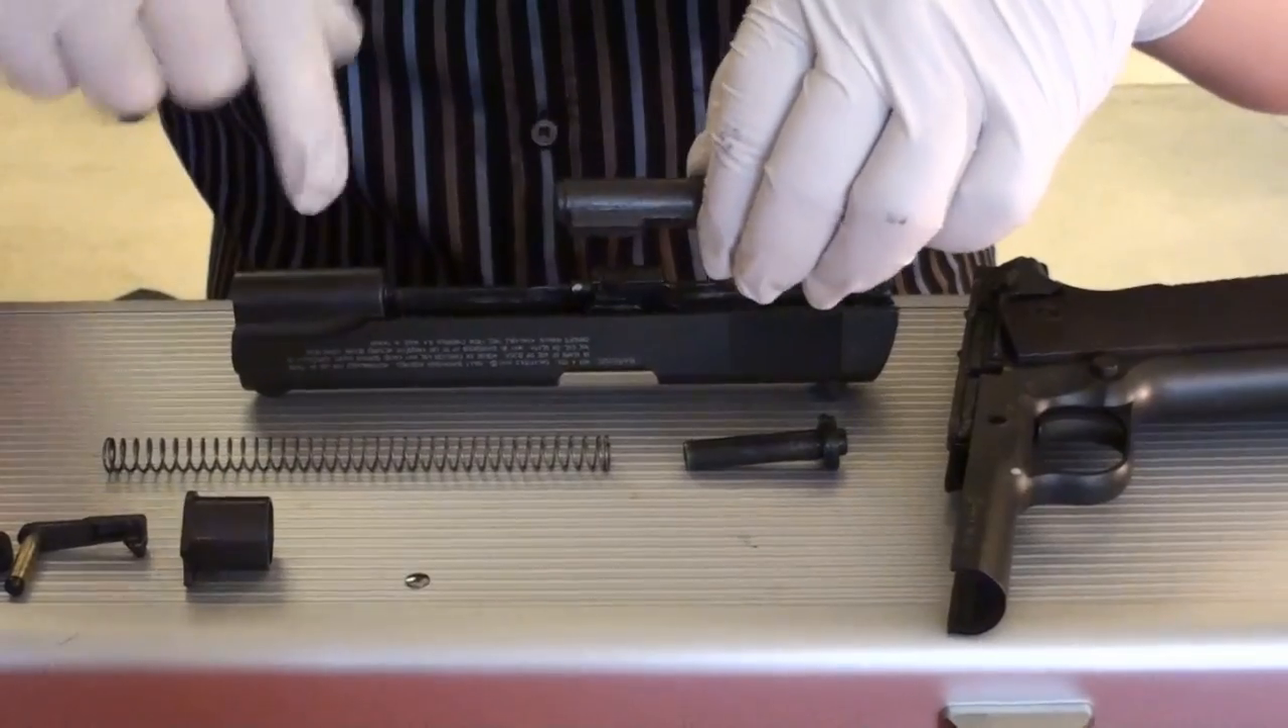Now, this is taken out, the recoil spring and the rod.